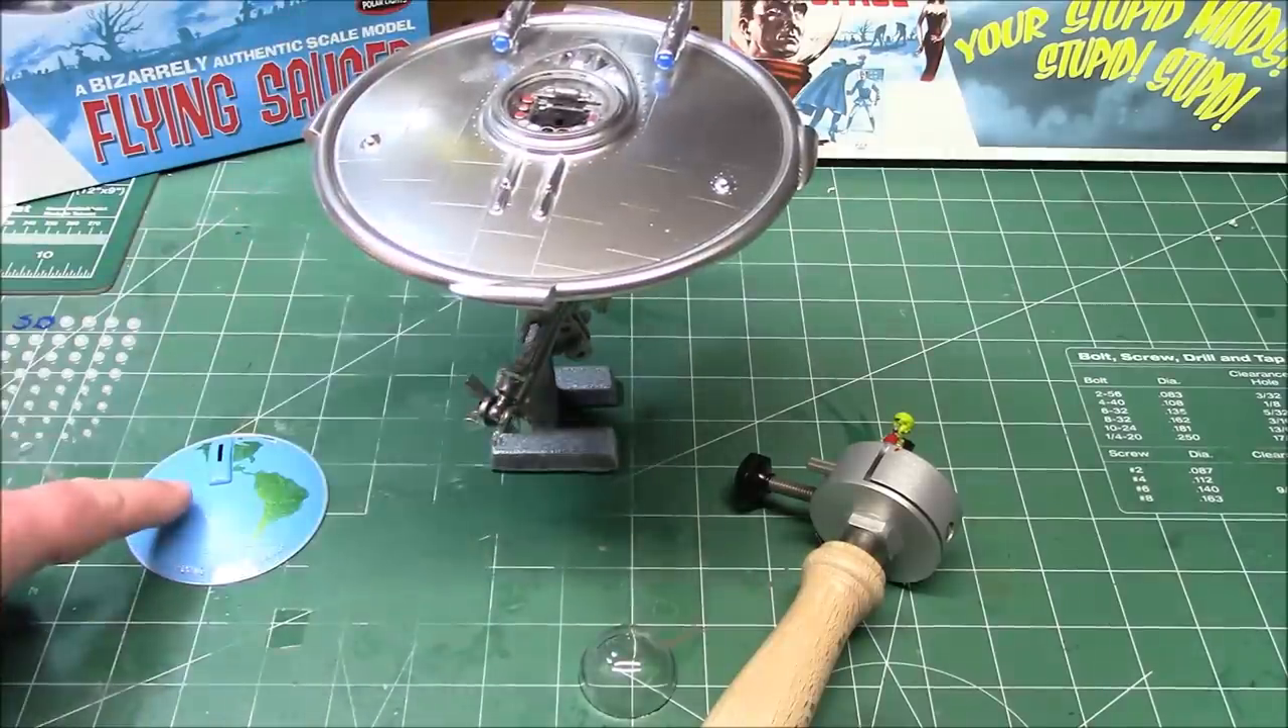All I have left to do now is detach the saucer from the arm.